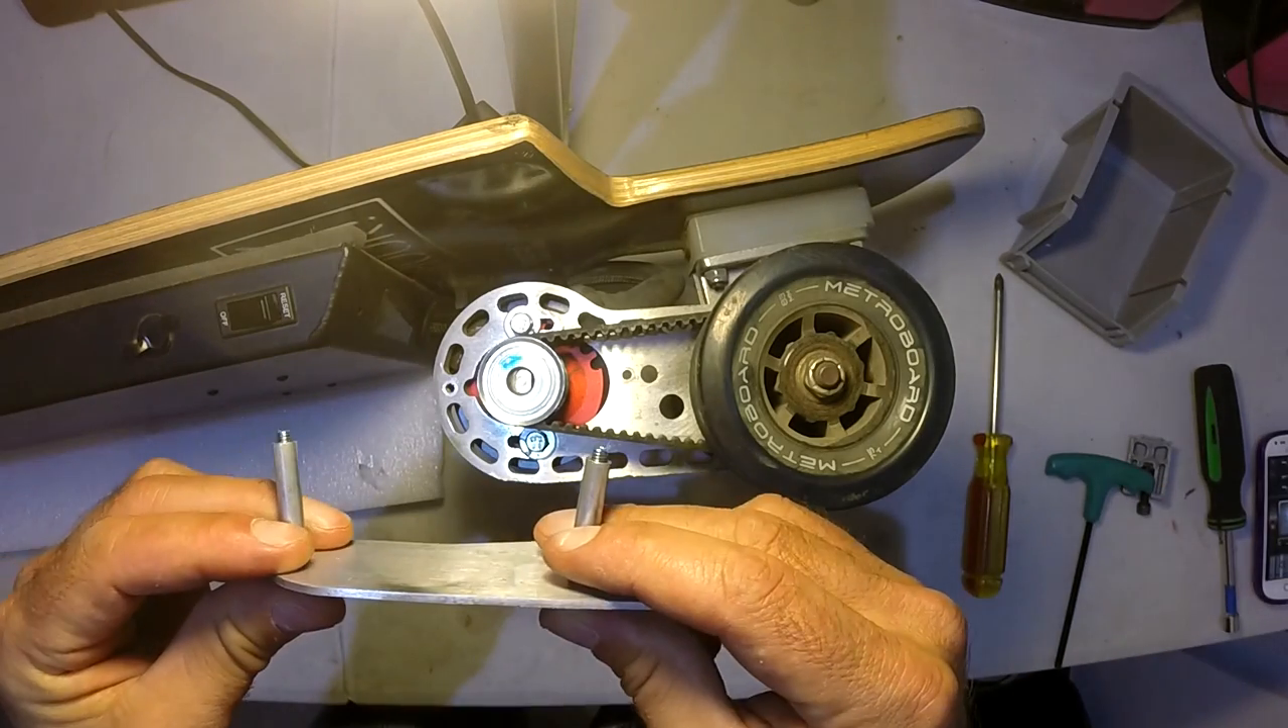The only remaining step is to go ahead and put the transmission cover back on.